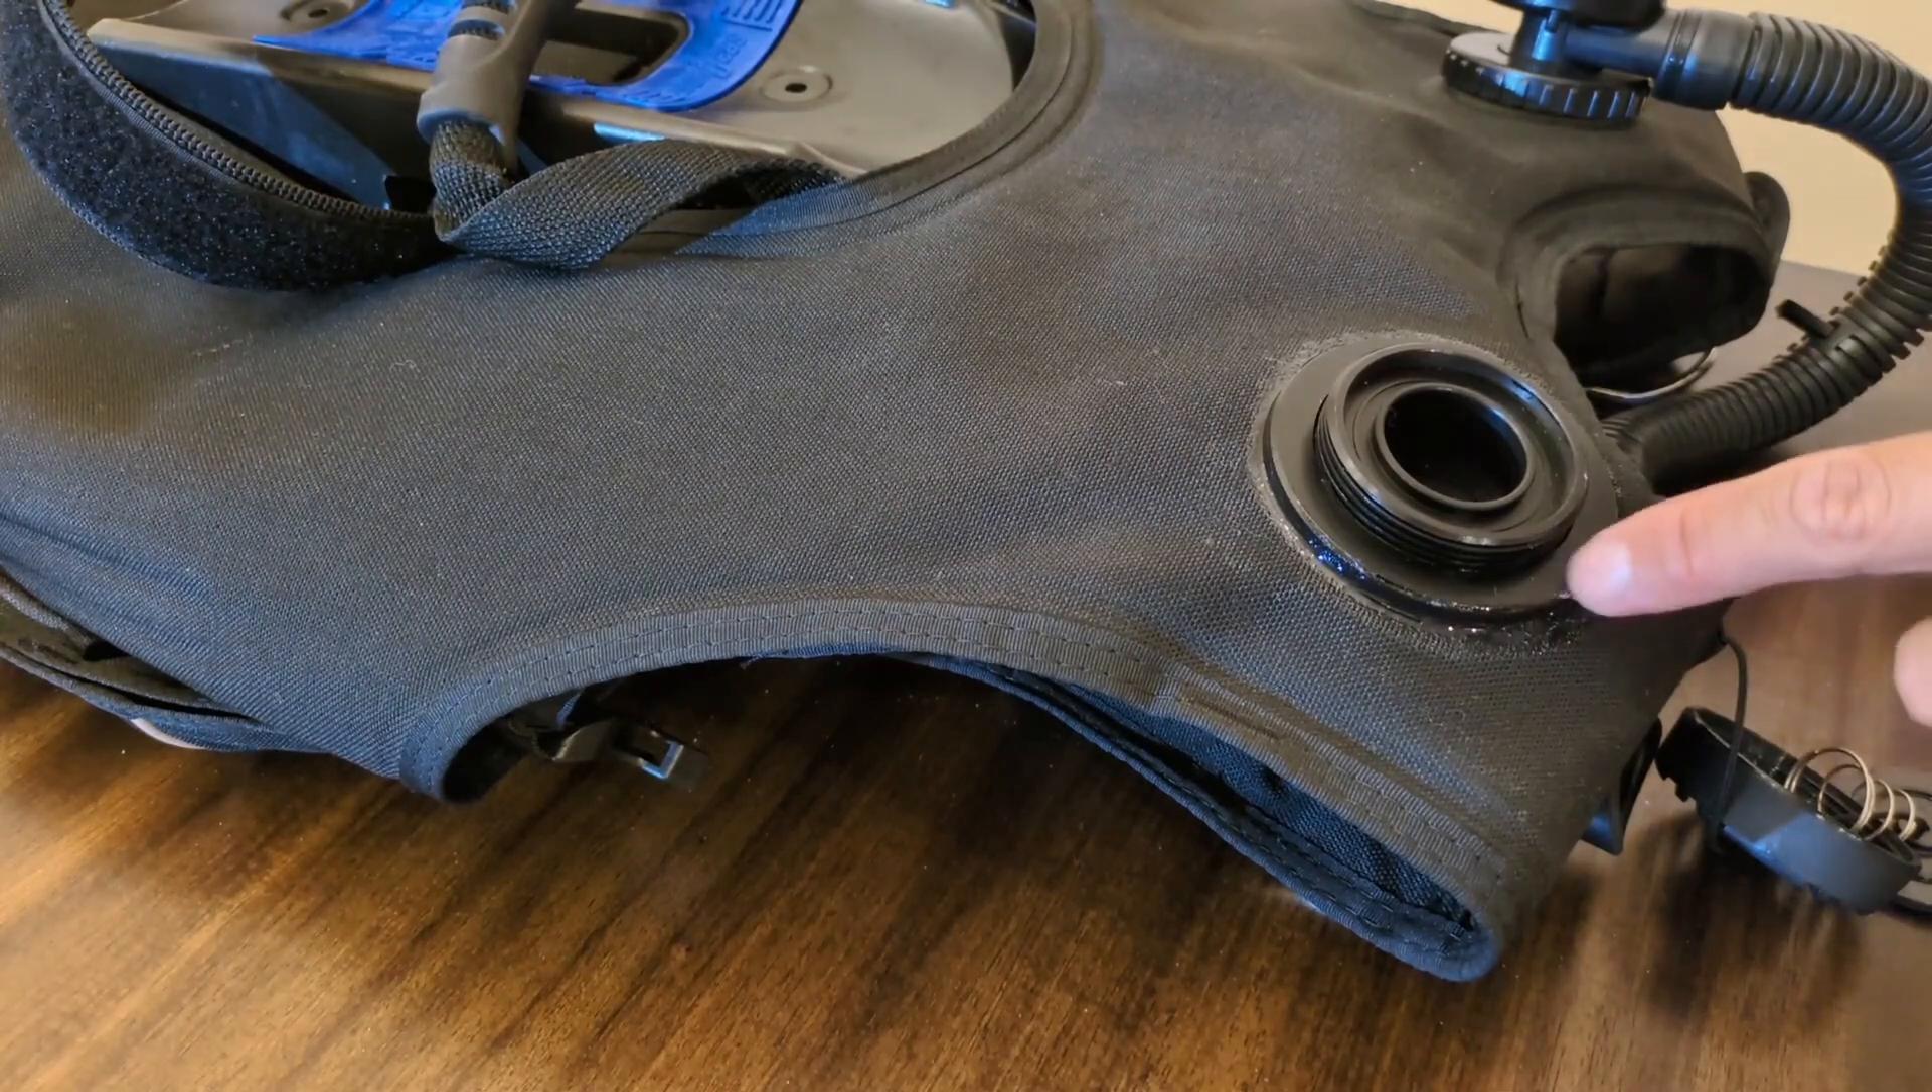The ring is installed now. I did finish and it looks all right to me.